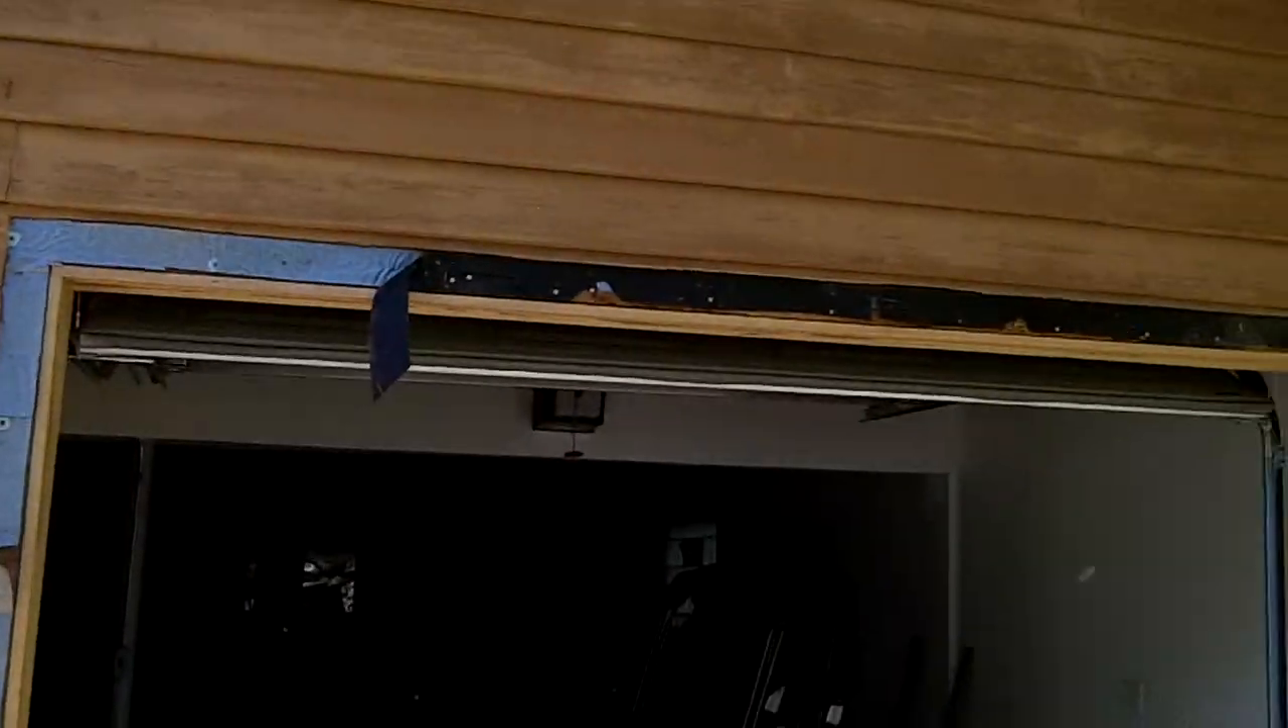Okay, you can see the openings here are not quite finished.